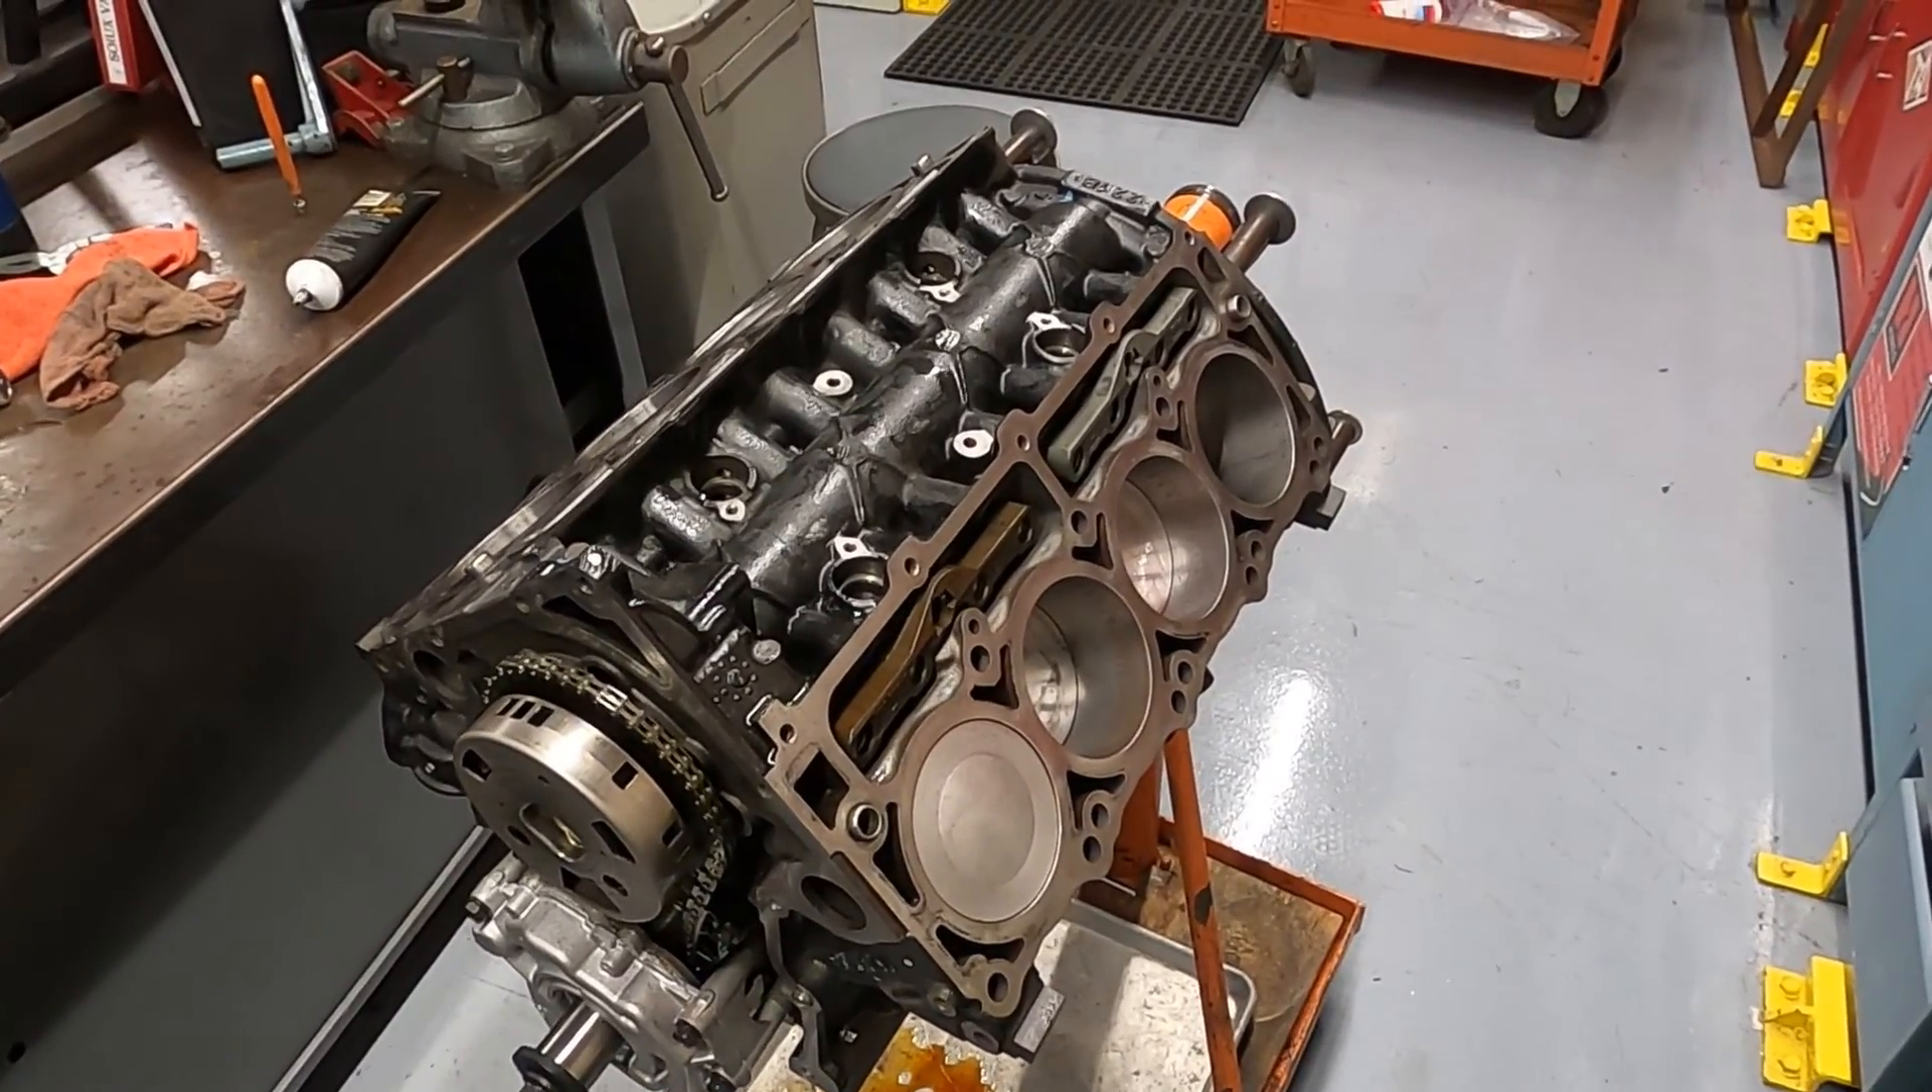But other than that everything is back together where it should be so we just got to get the covers and the cylinder head on this engine and then it's ready to rock and roll.